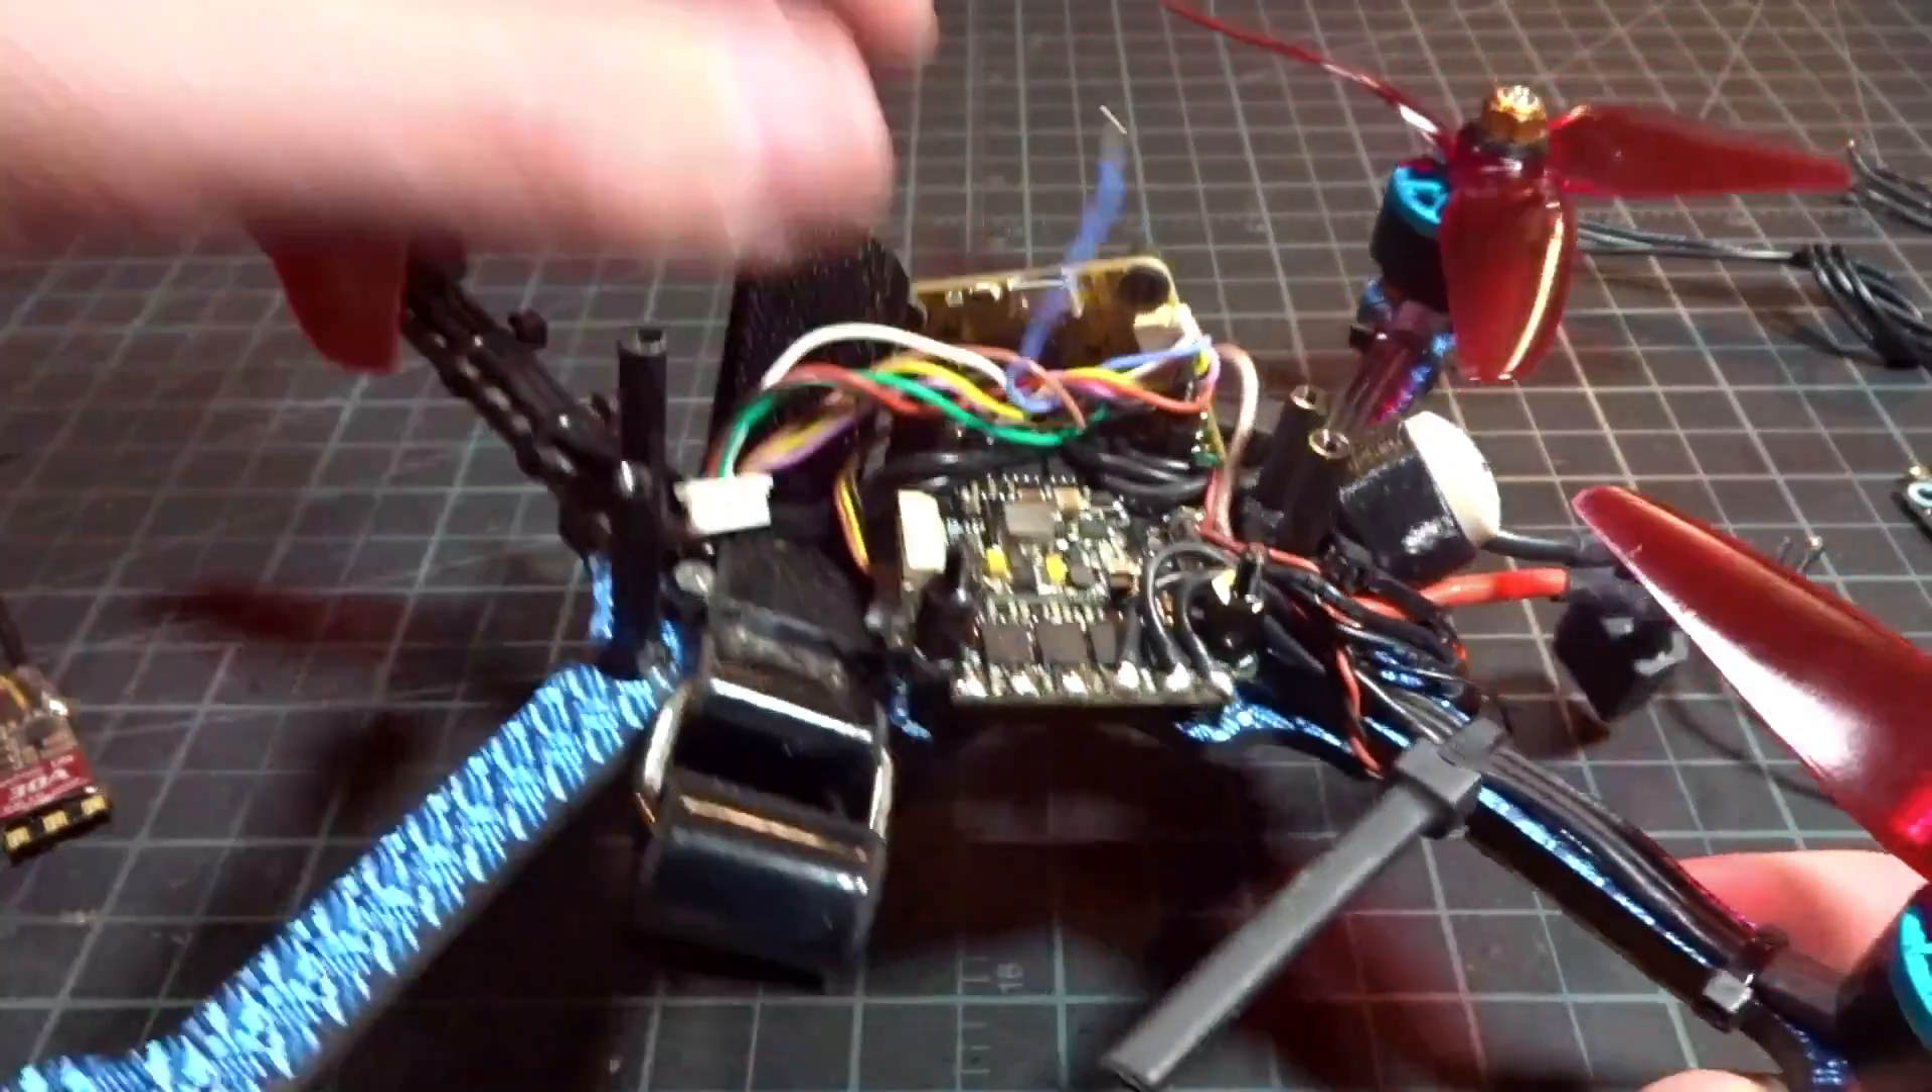Okay, so I have the build partially opened up here.